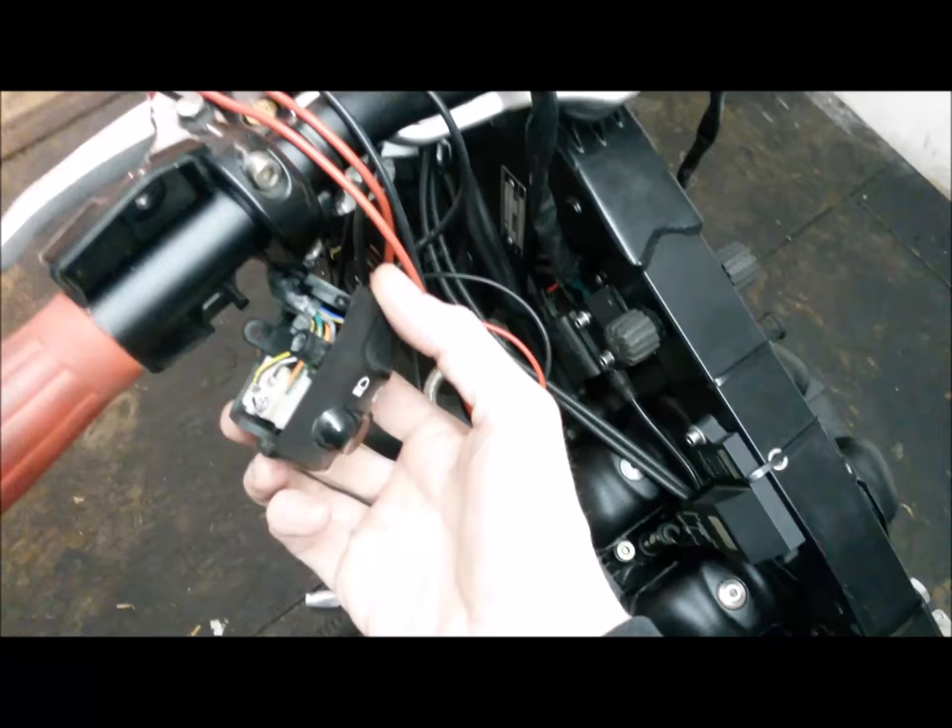So i've undone the switch gear so i've started.